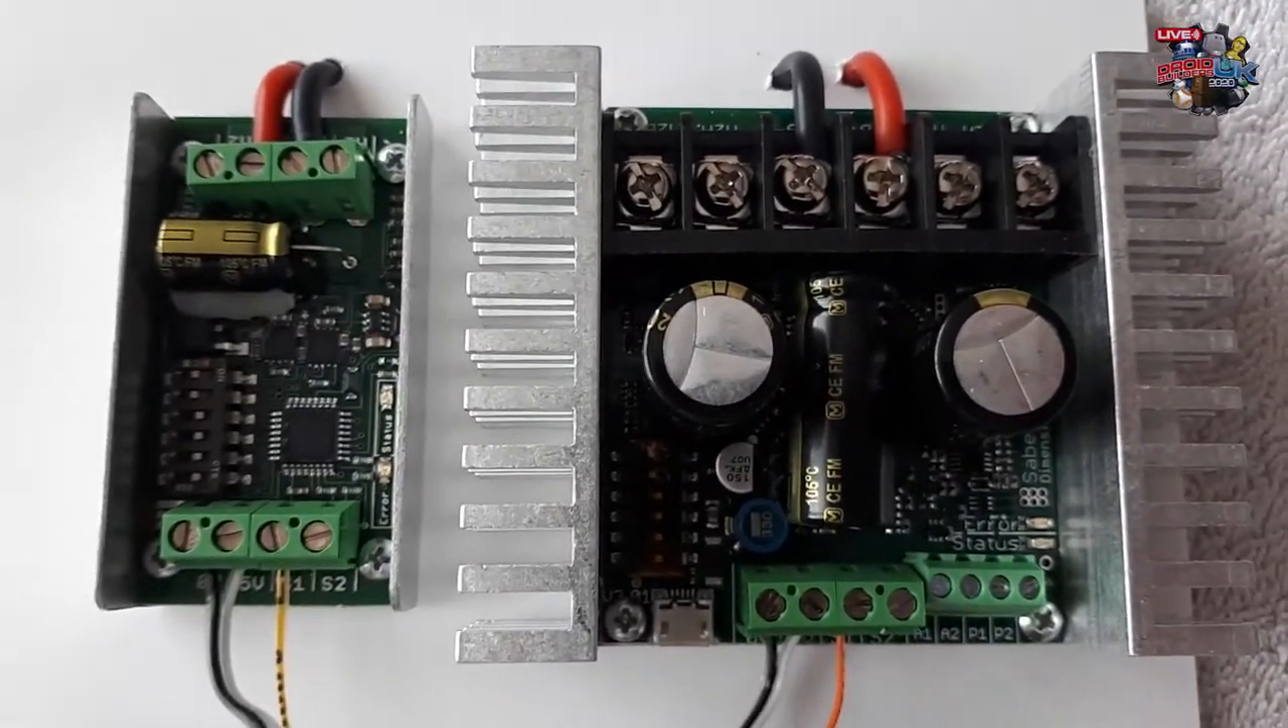So that's all good and you'll also see I've started to run some wiring. So on the Sabertooth here we've got our black and our red which is our negative and positive which is your sort of main battery voltage.